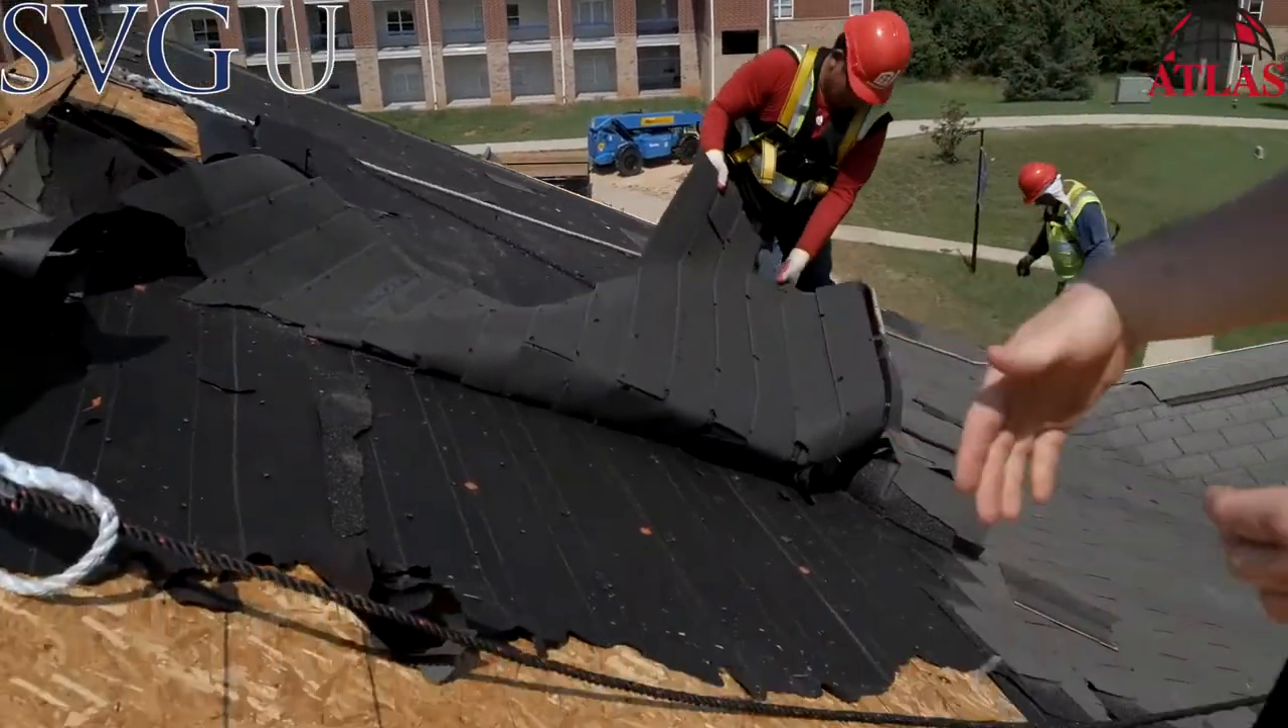As you can see, the shingles are coming off, but the underlayment is still there.